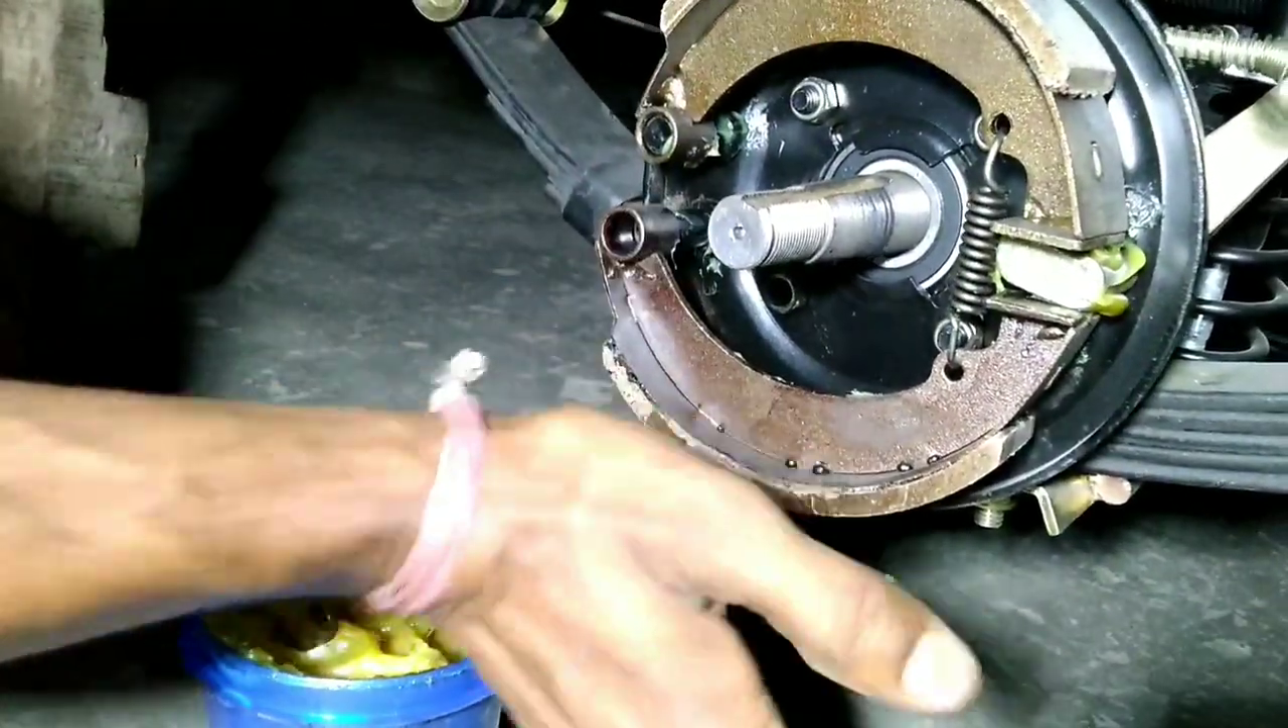तो आप देख सकते हो हमारा ब्रेक्शू यहाँ पे लग चुका है।